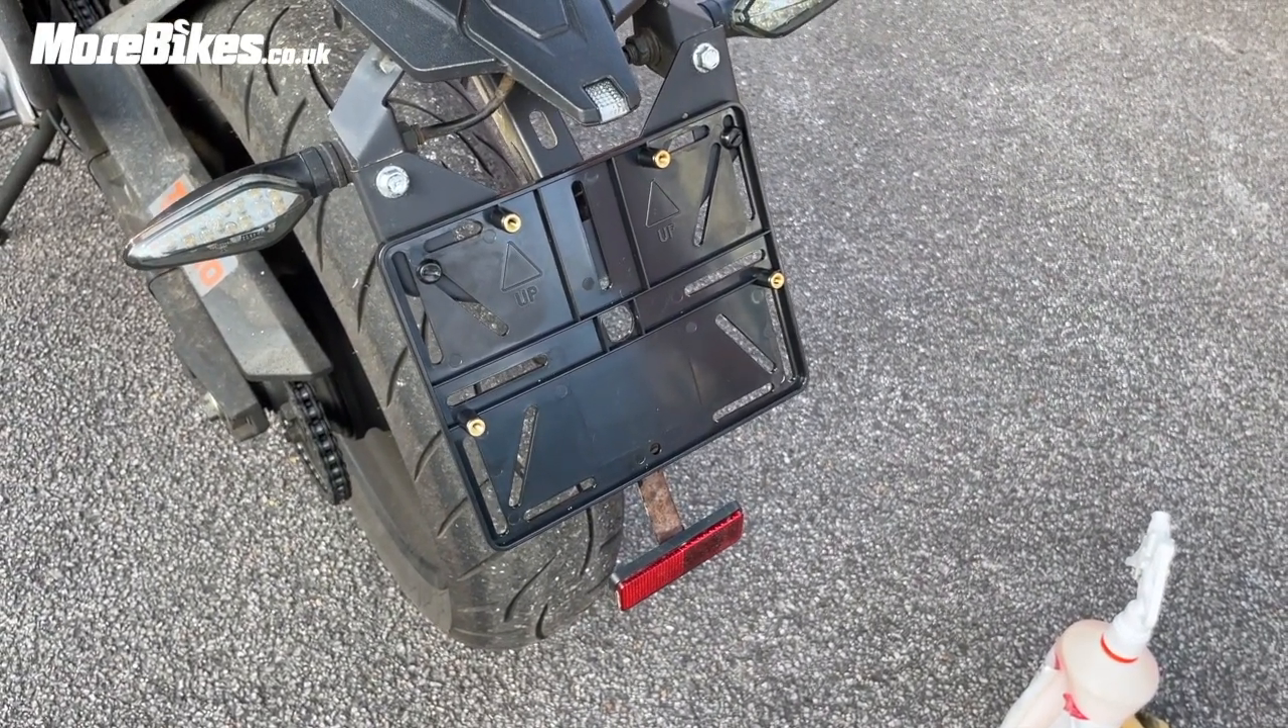So the universal backing plate is nicely in place using the original black plastic screws that fit the original plate on and now we've got to pop on the unit that holds the lights.